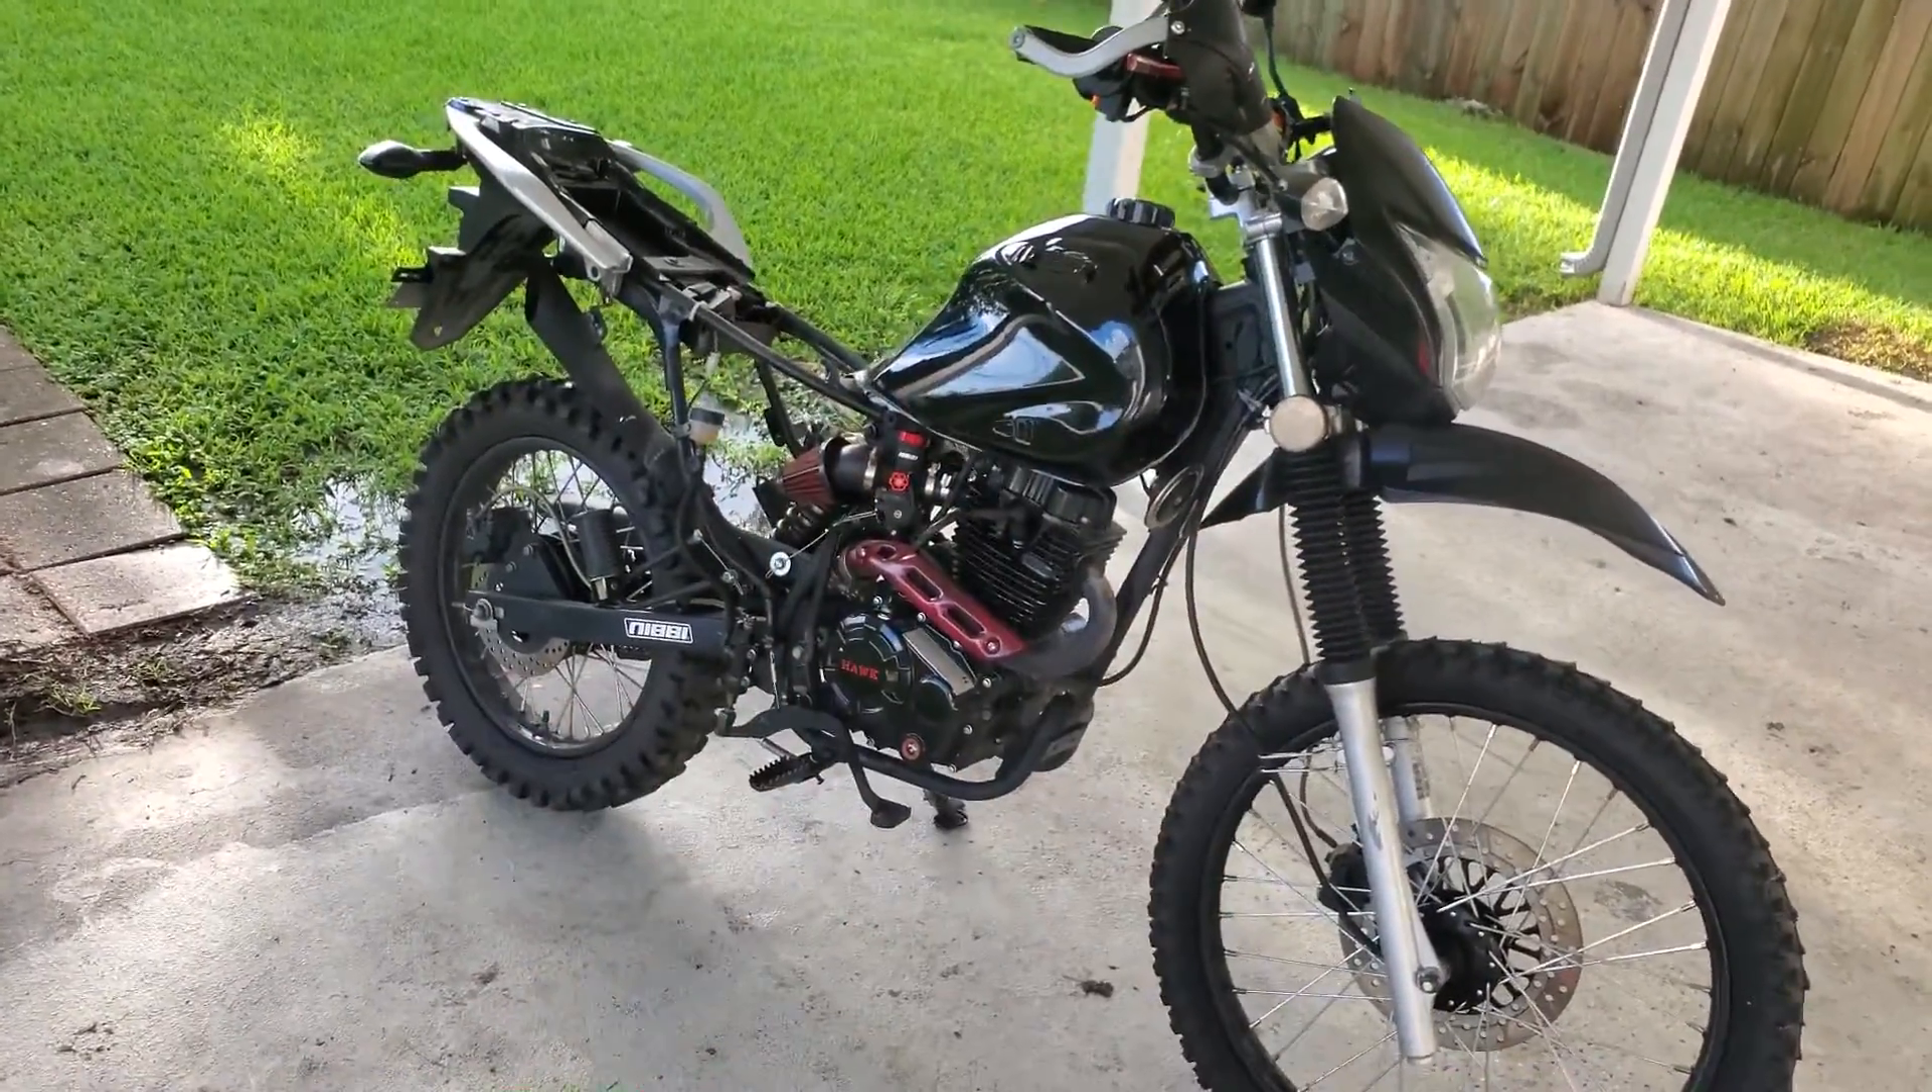I took the seat off just for fun too.